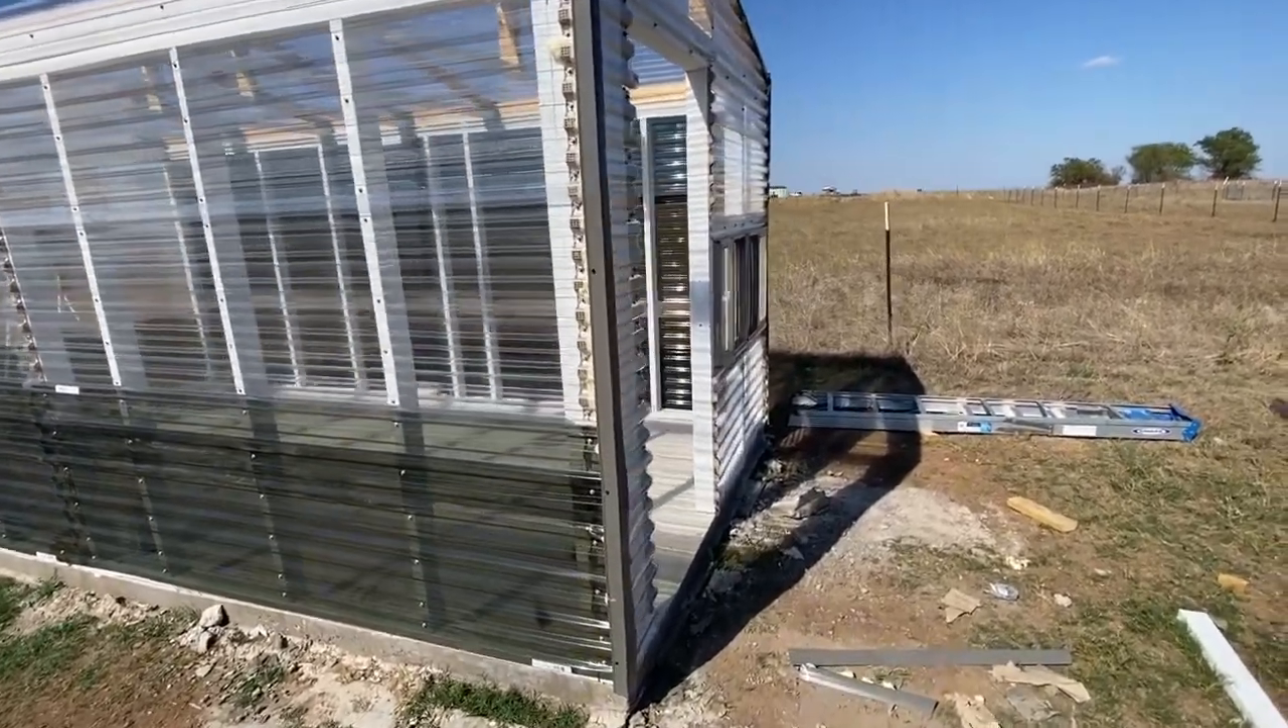We got all the, uh, the panels on. You can see we got them on.